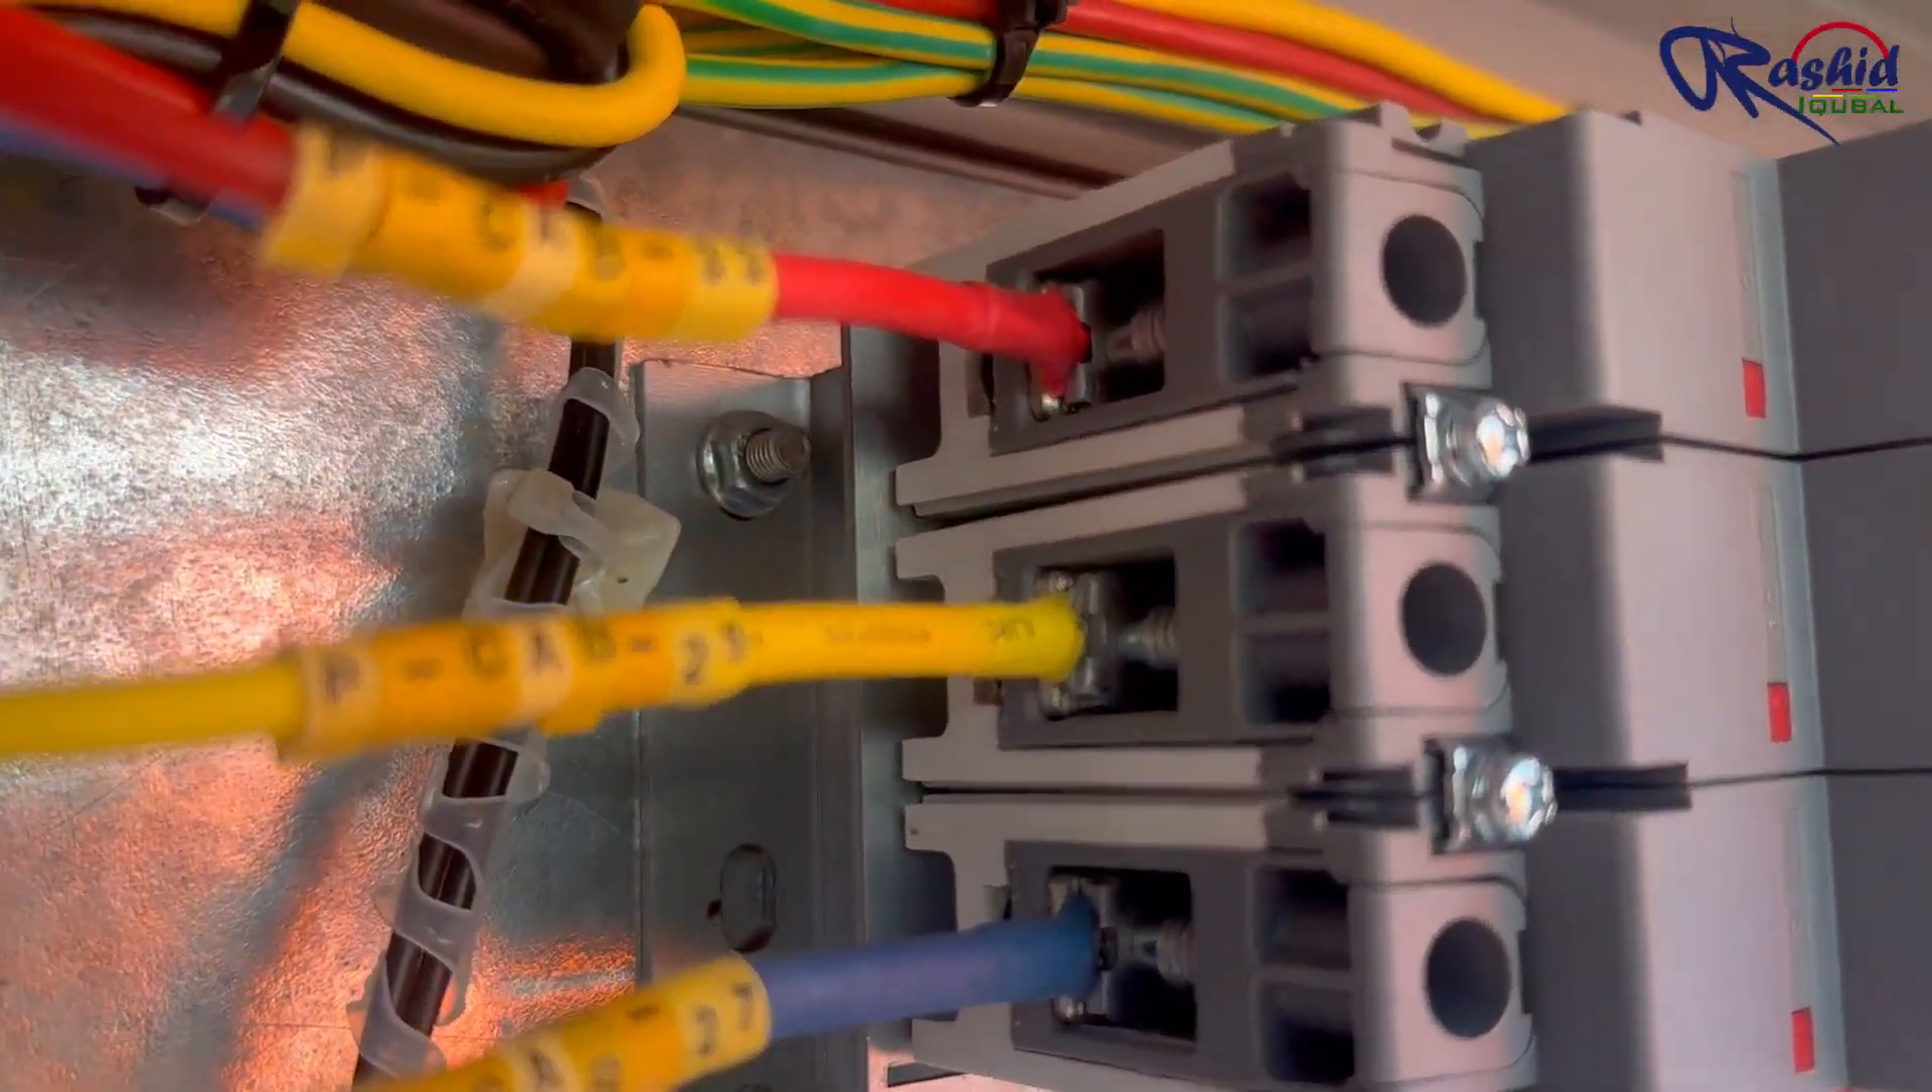The connection is finally completed. Here you can see how the wires are connected to the MCCBs.